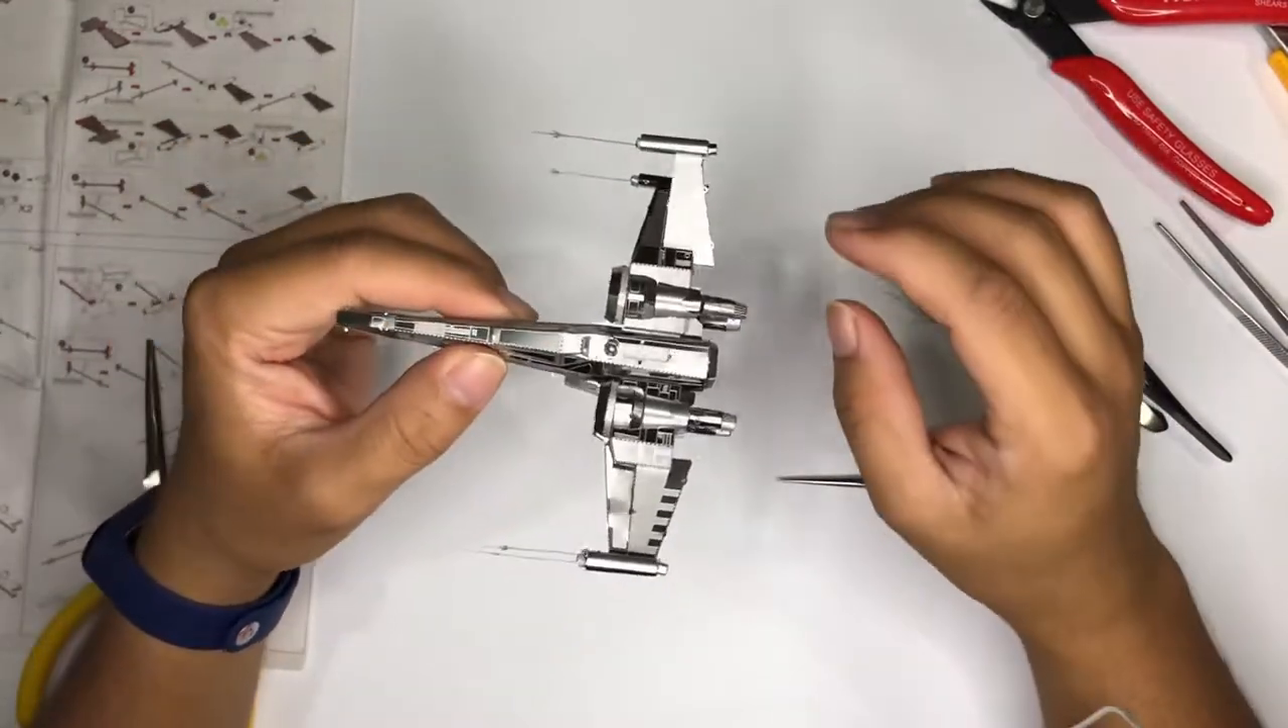I am done assembling the X-Wing.